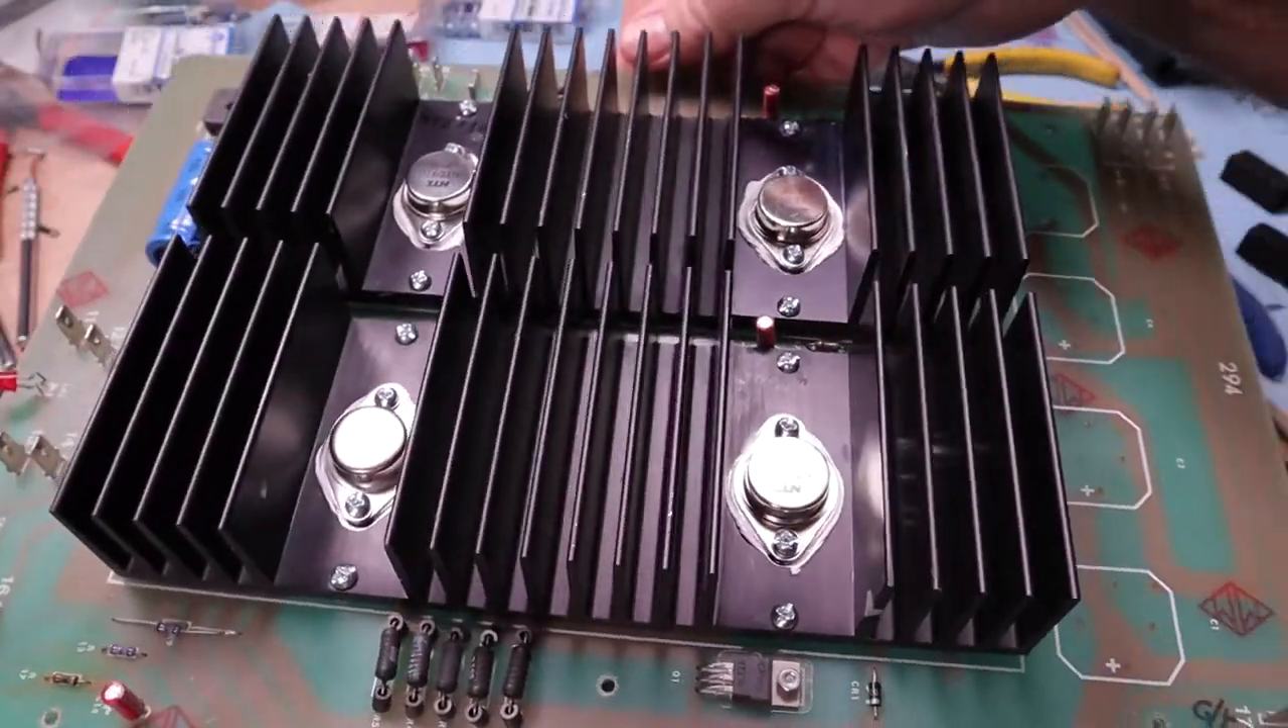Here's all of our semiconductors installed, all bright and shiny.